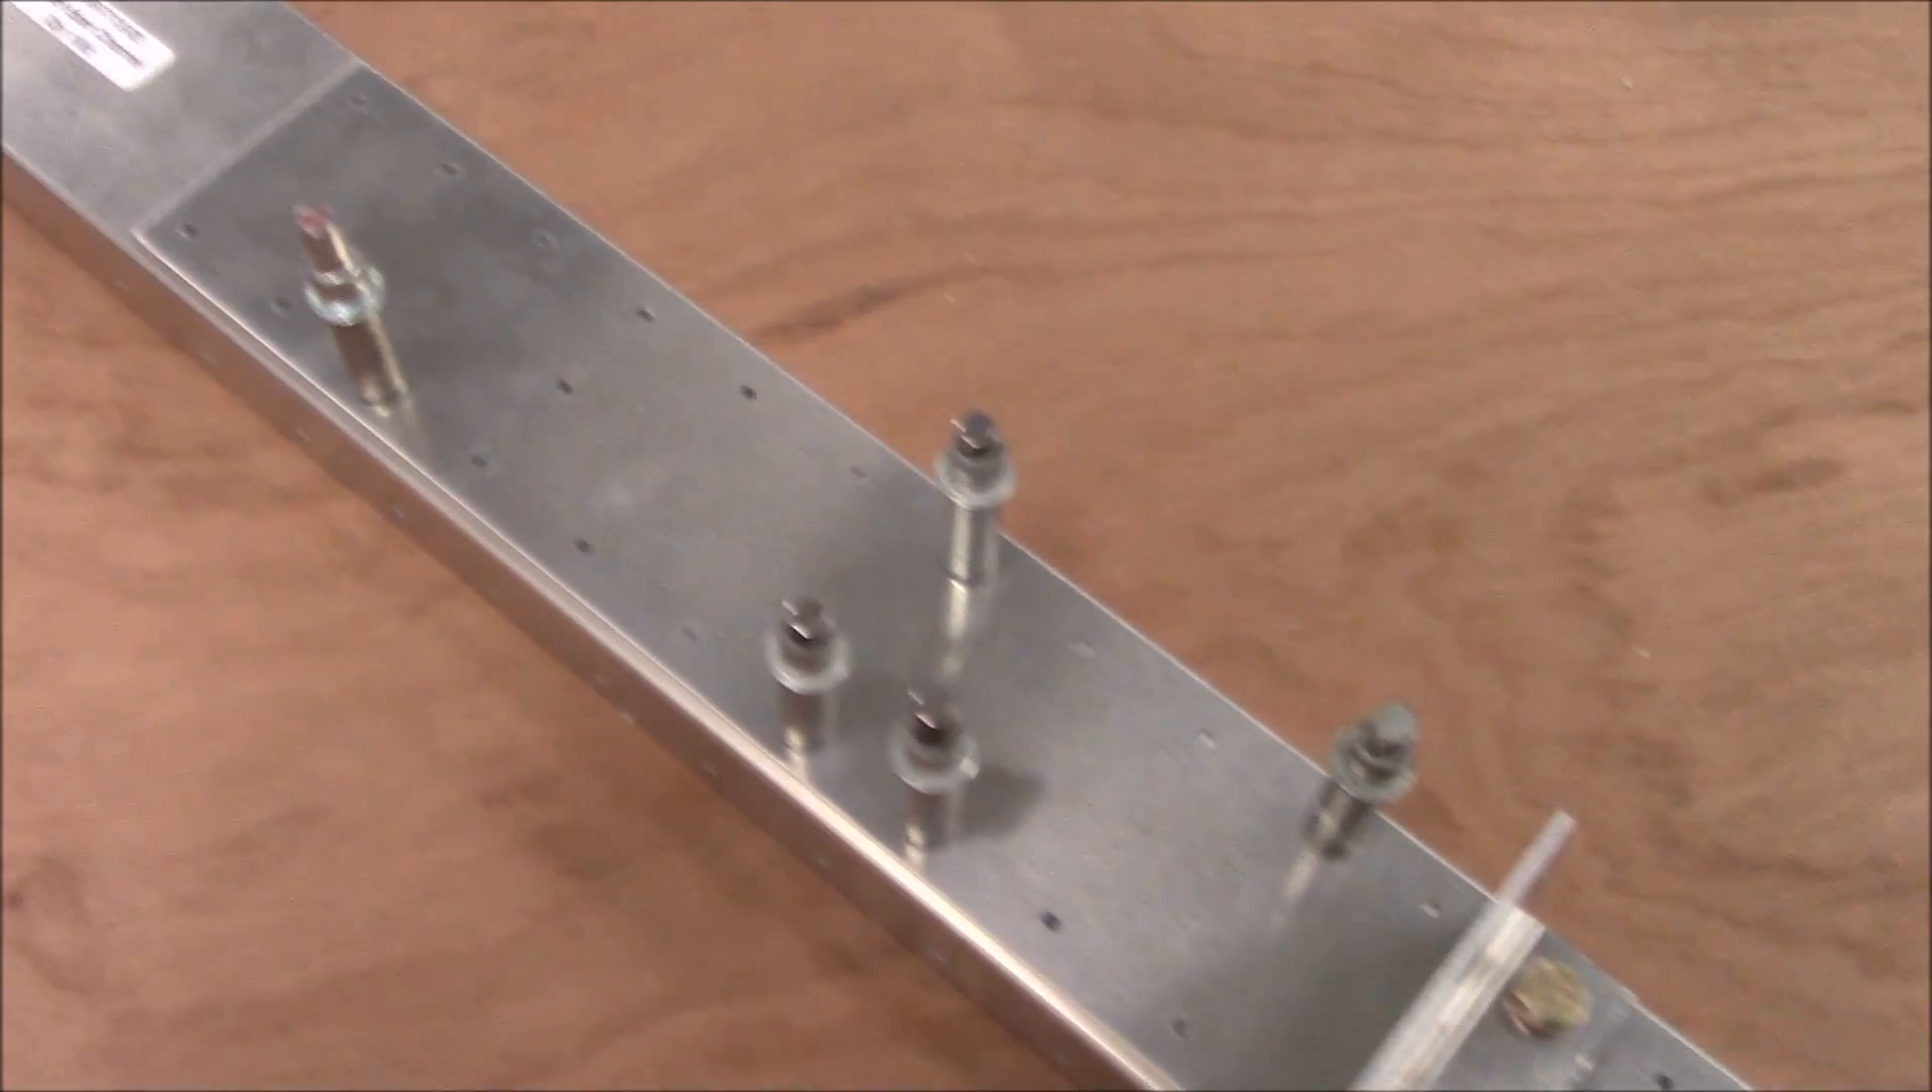Okay, I got the holes drilled up to the proper size and the bolts in there.